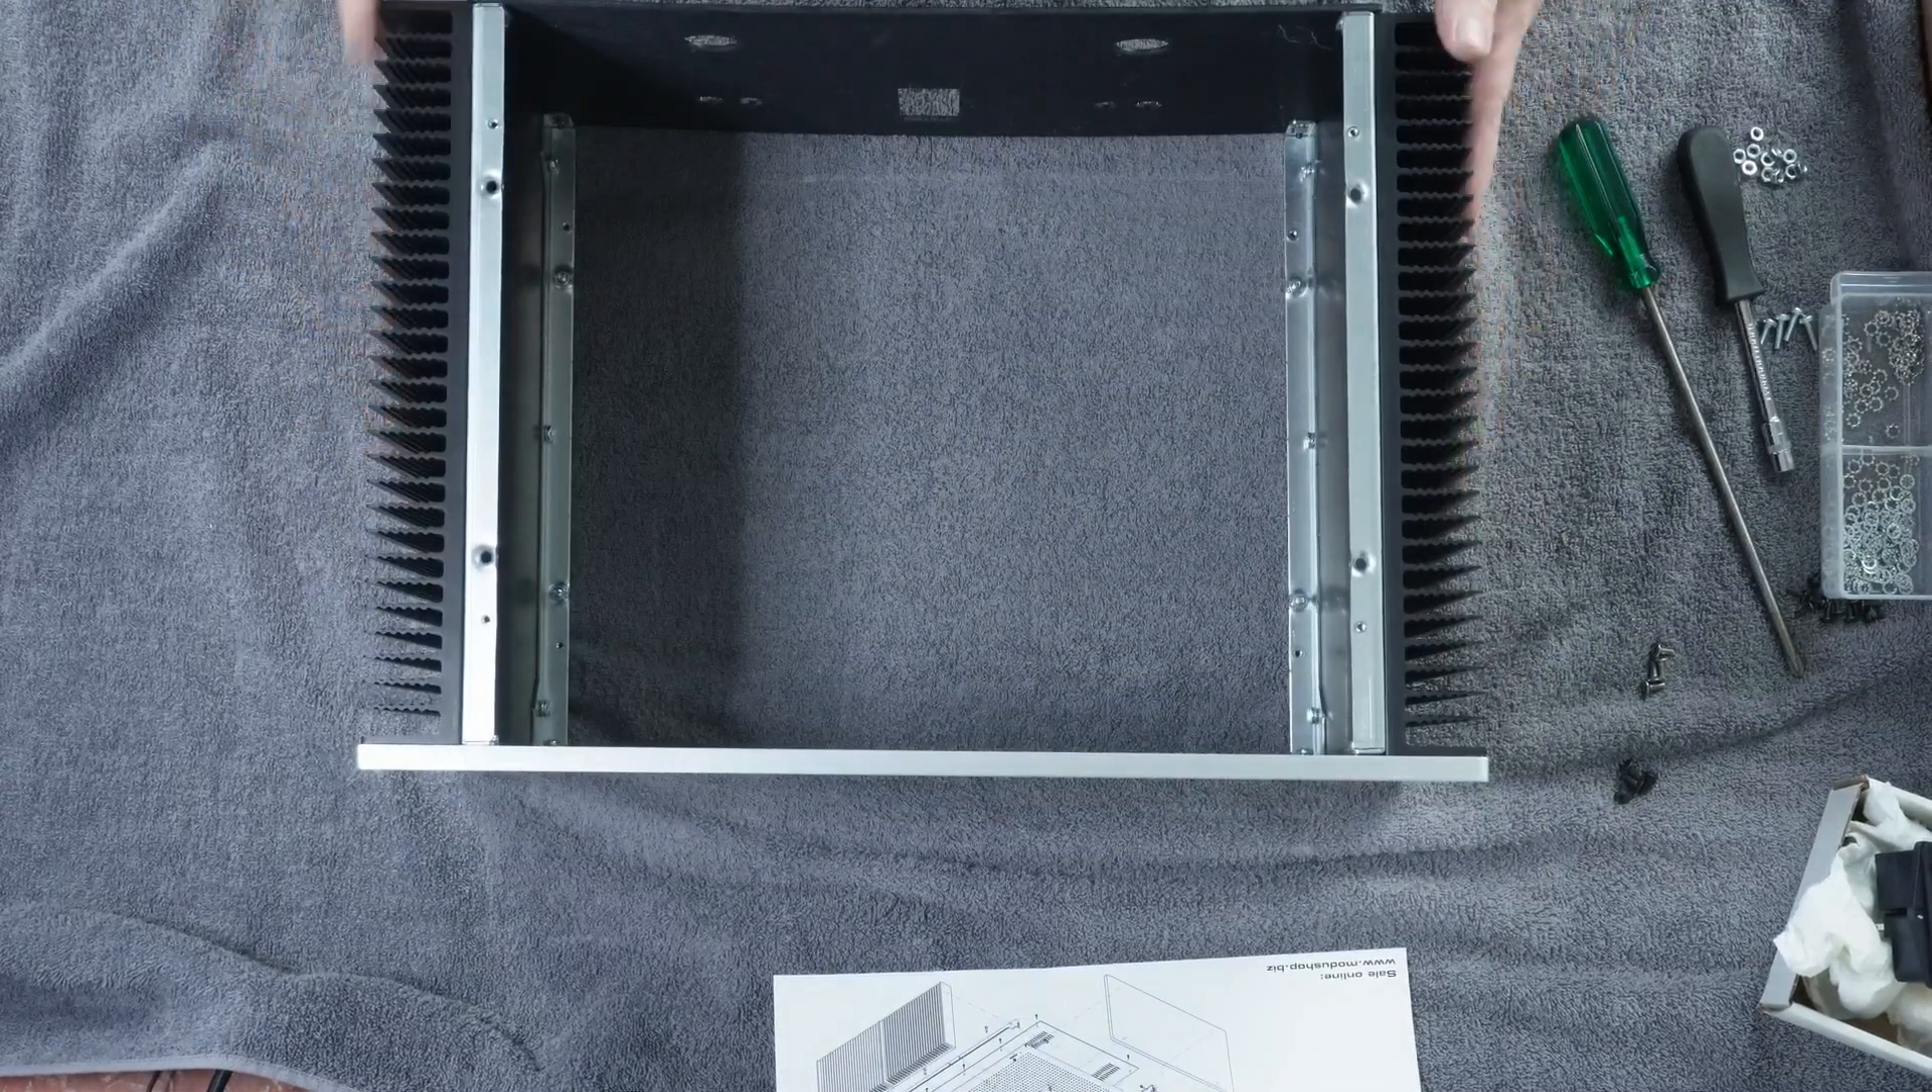Okay, so that's the enclosure more or less assembled.